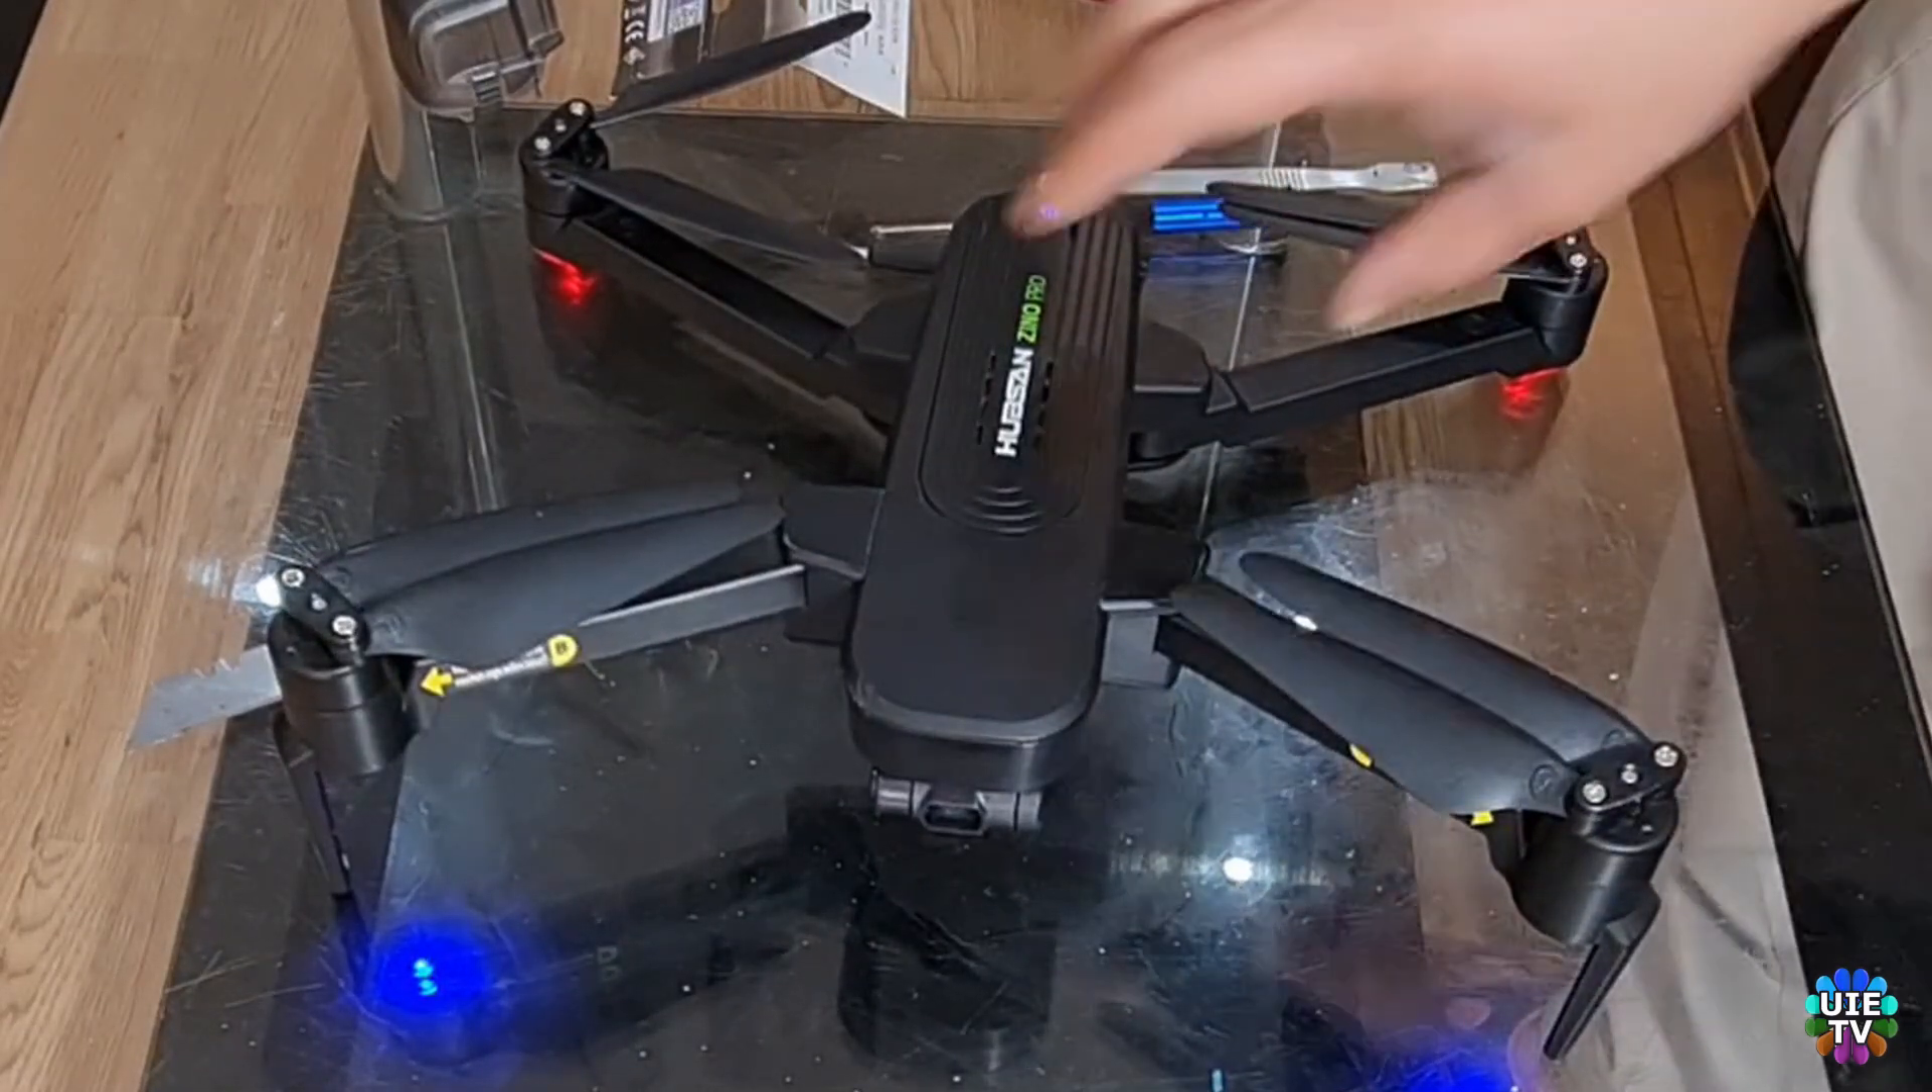As you can see on screen that drone has been reassembled successfully.